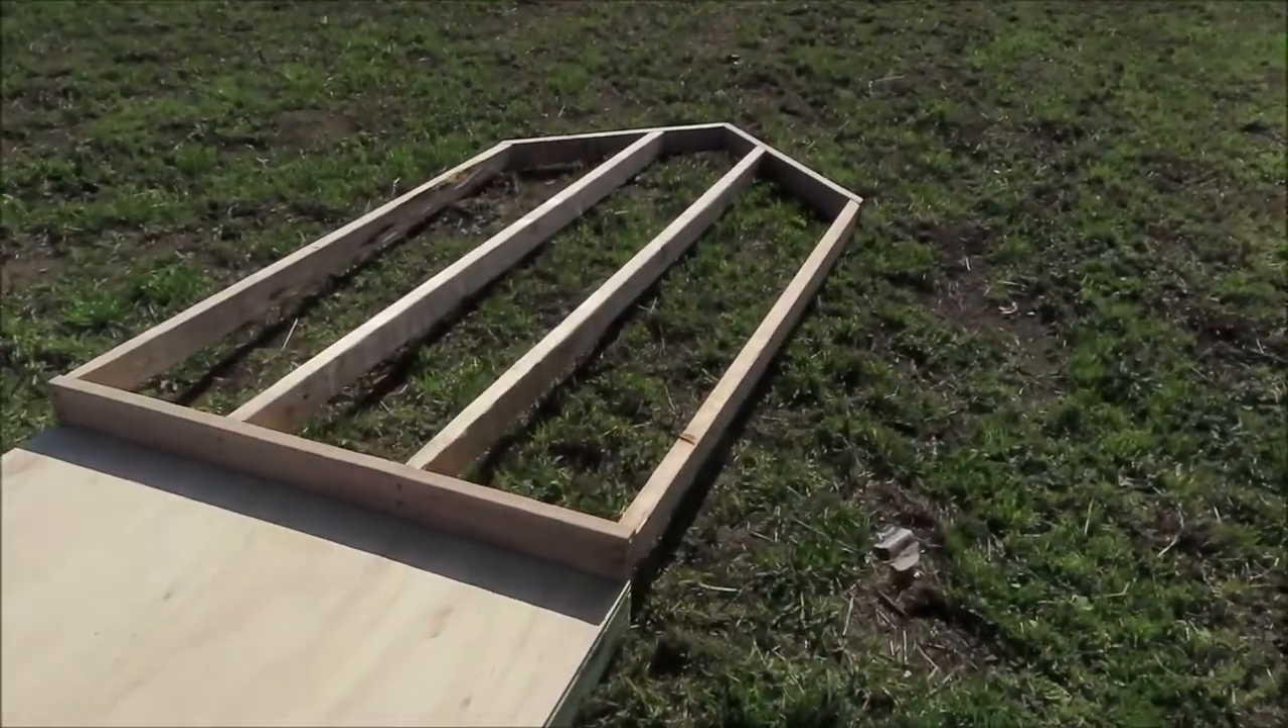So we got the floor done we got the back wall frame built.